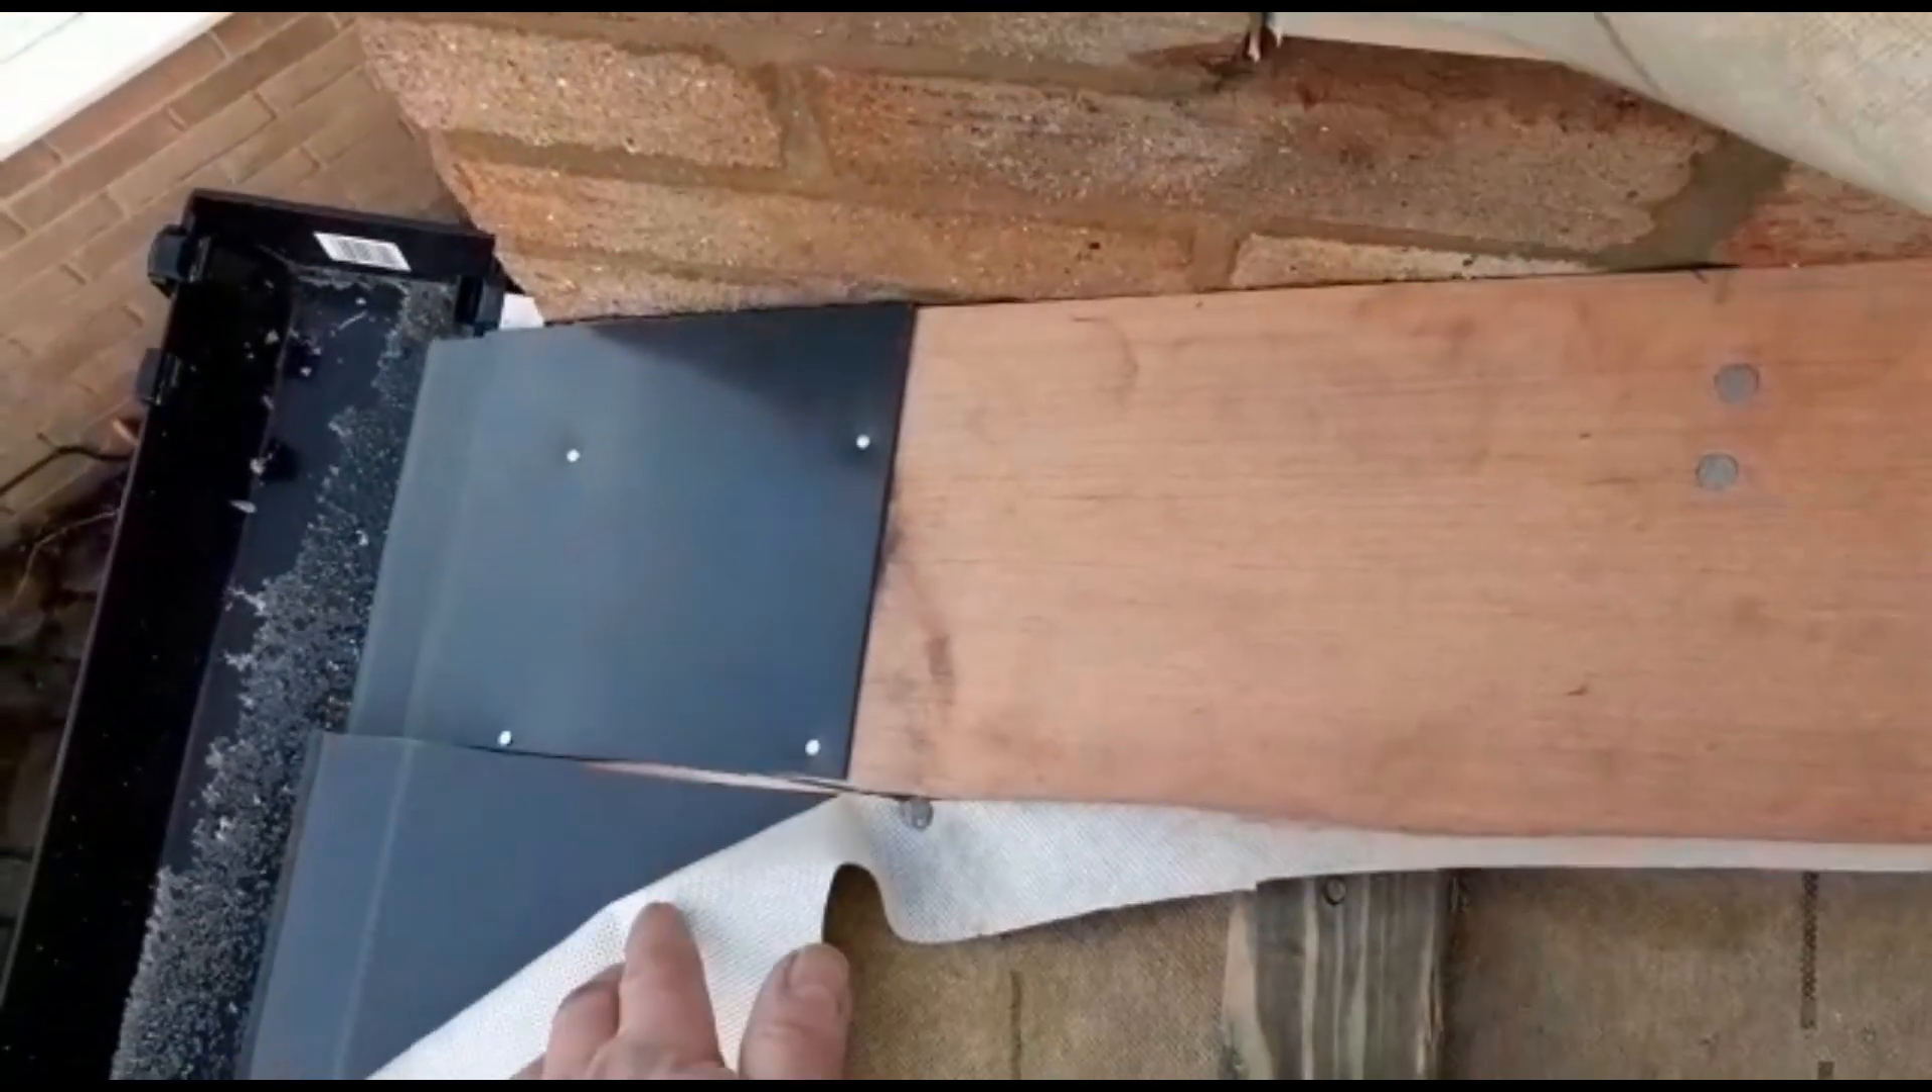I've put my eaves protectors on.